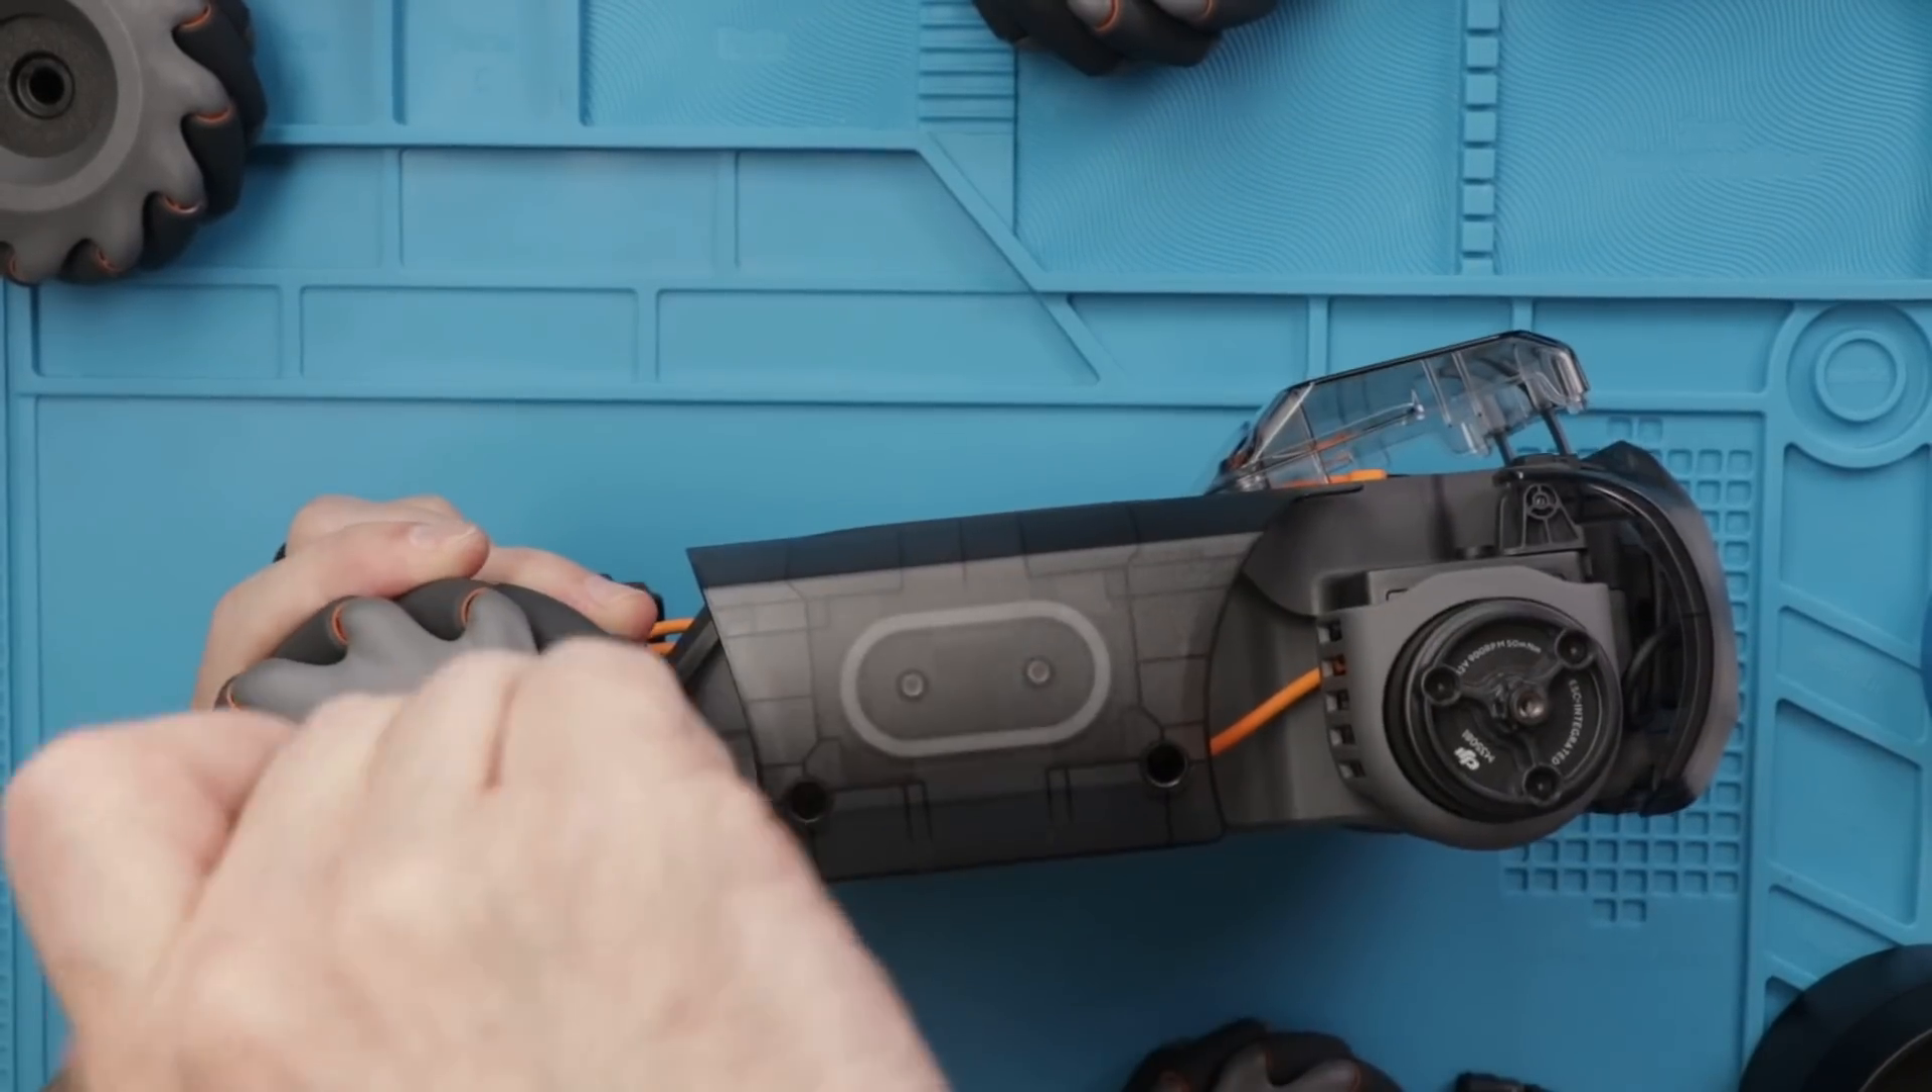Now we just need to install the wheels on and then we'll have a rolling robot.